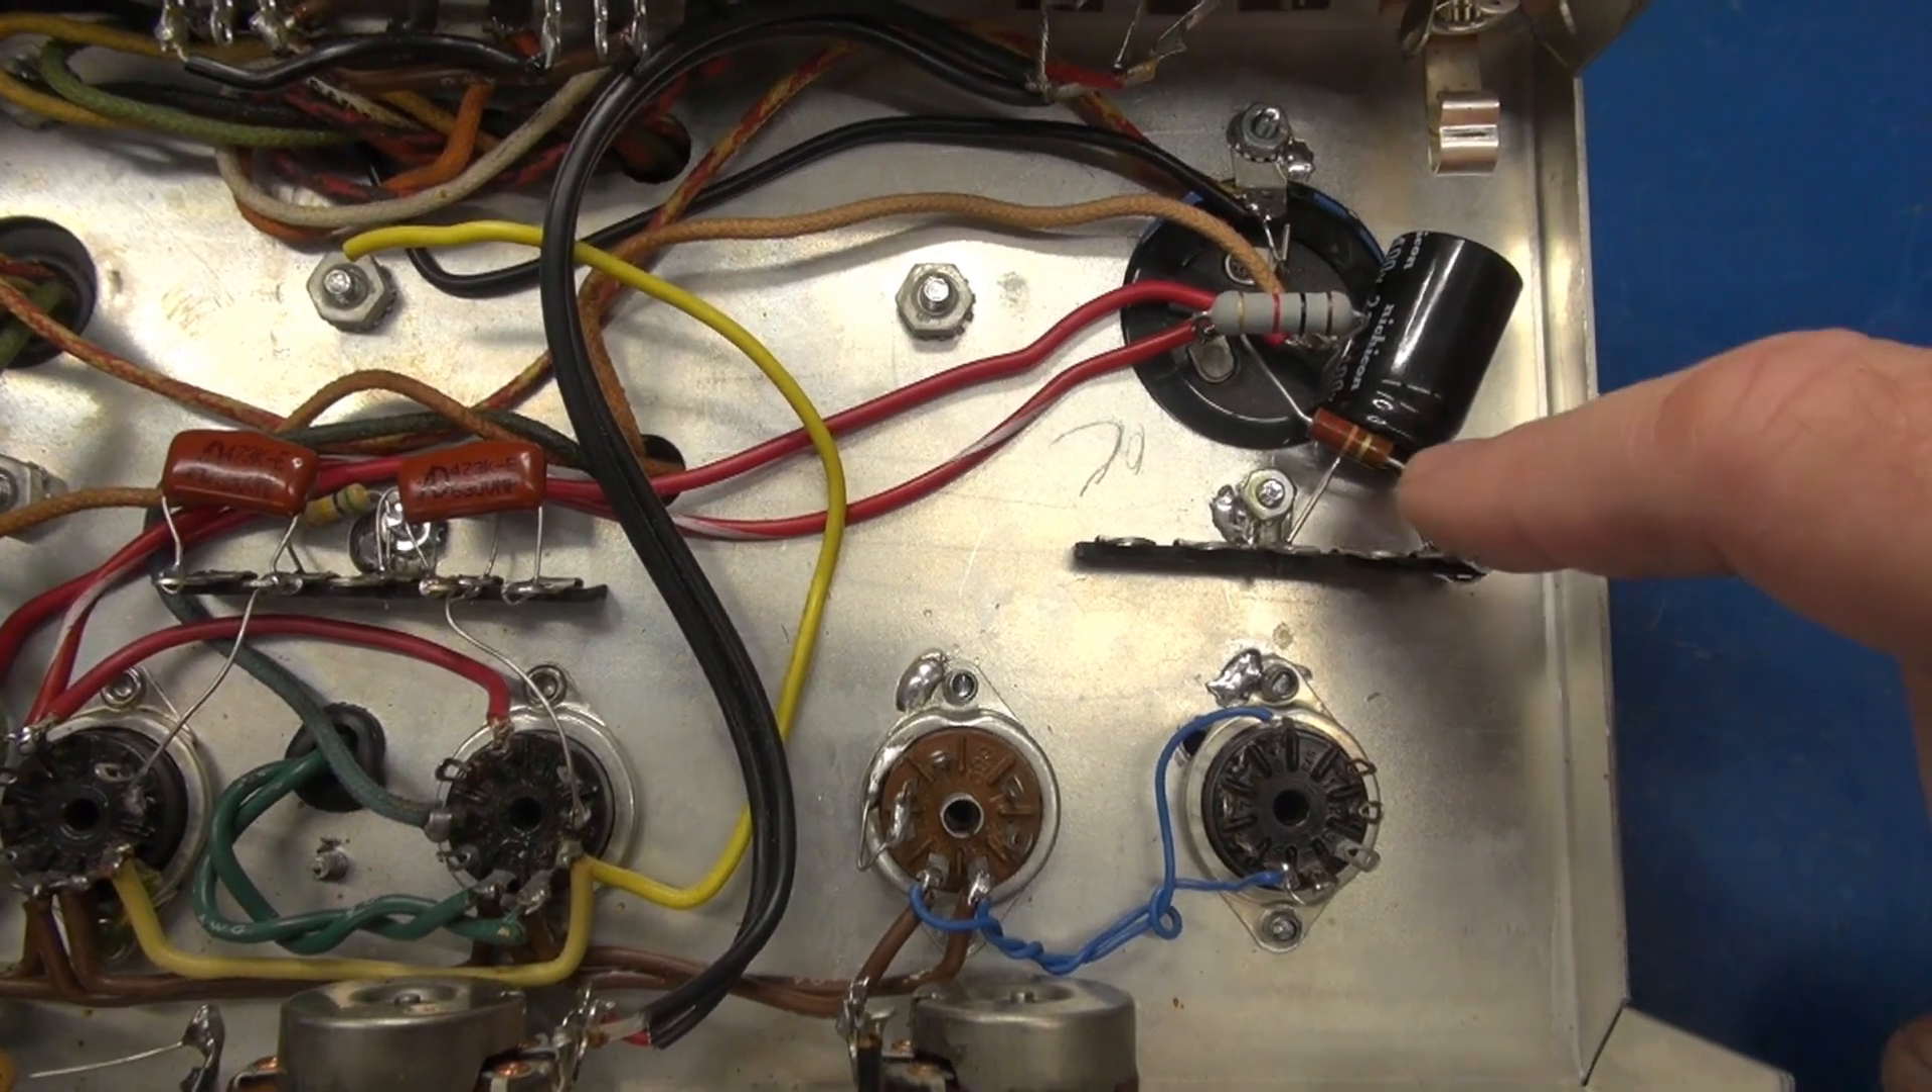All right, bottom side, I've got the main filter cap wired.